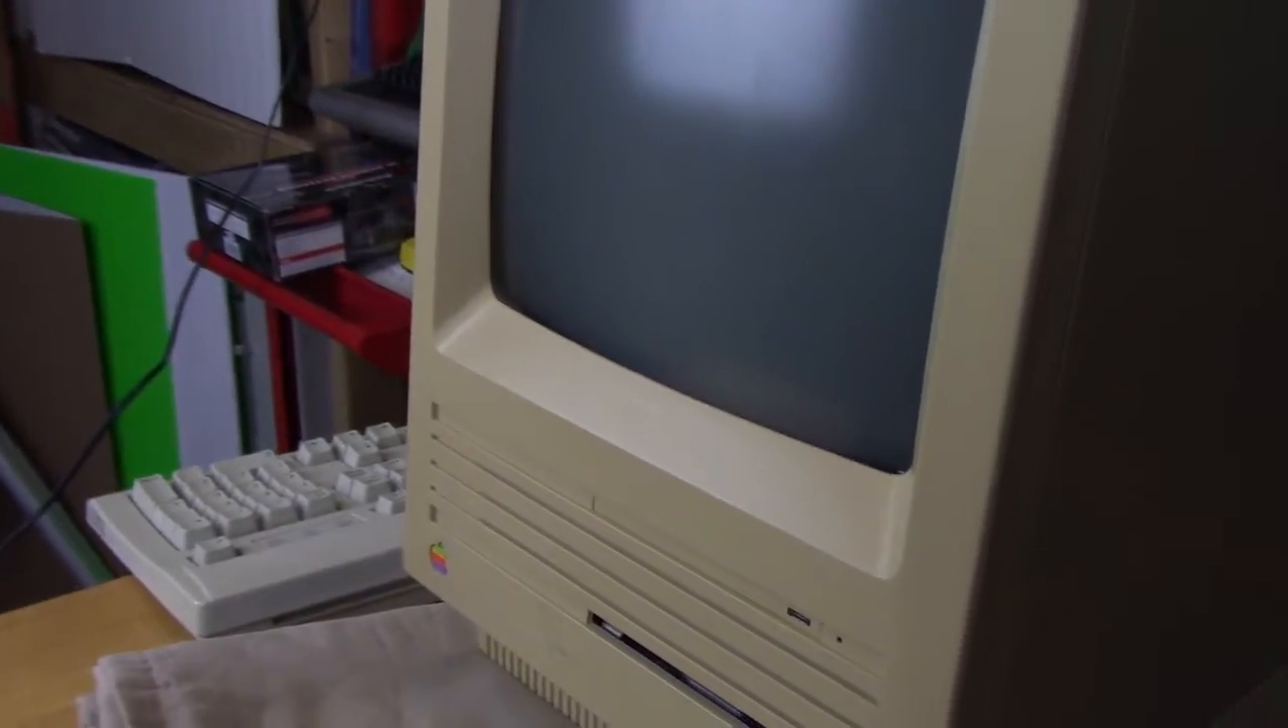And that's the case reassembled back together again.